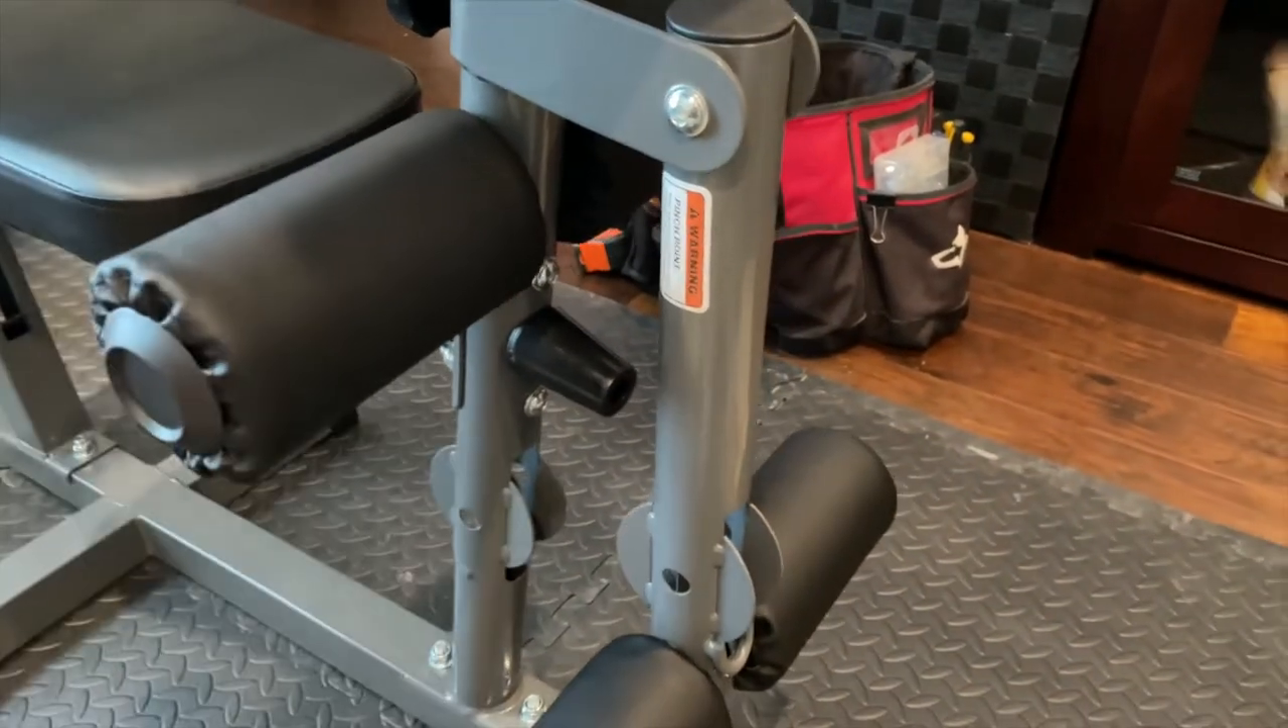We got the pads in place.